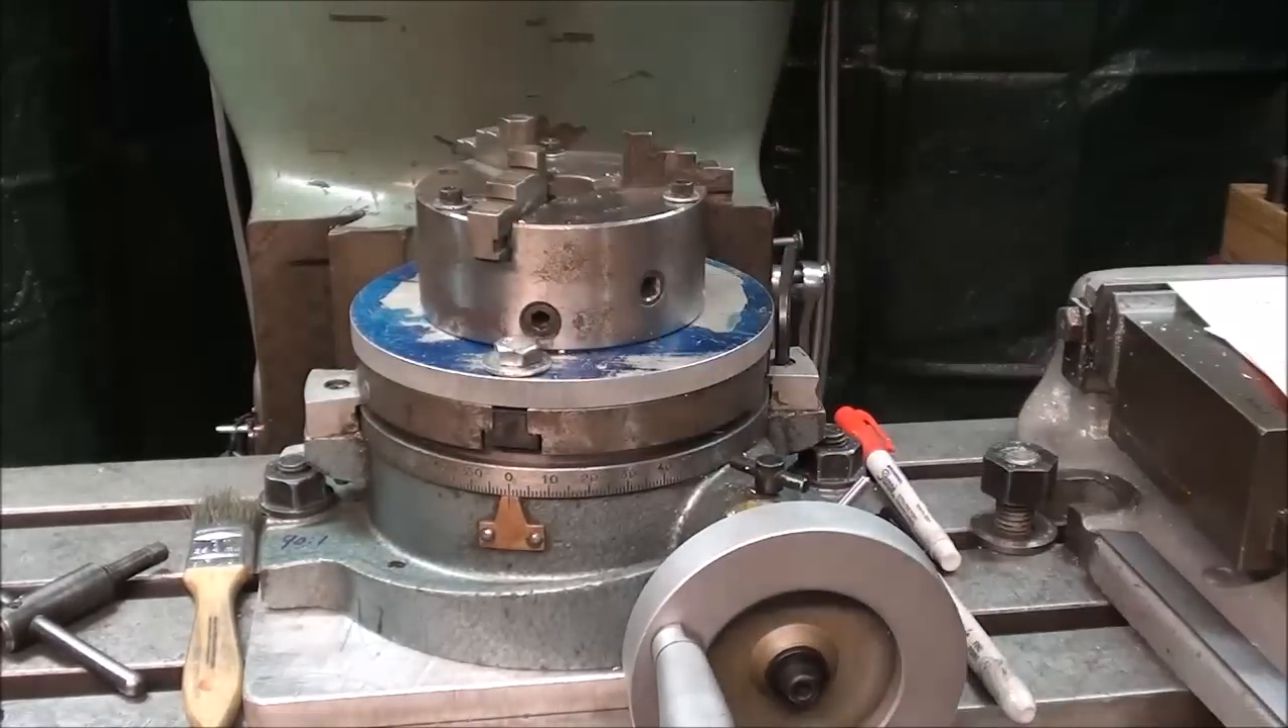And I've got the rotary table already mounted on the milling machine table.